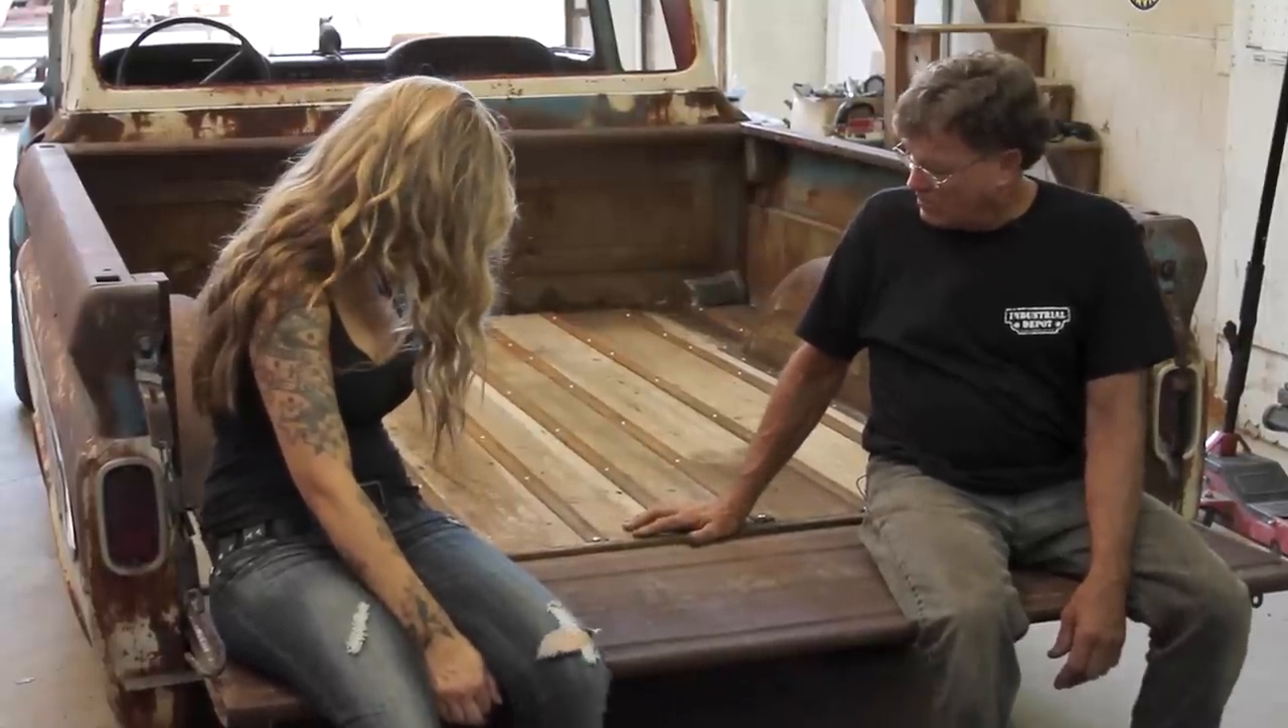All right. Well, we got the wood in the bed.